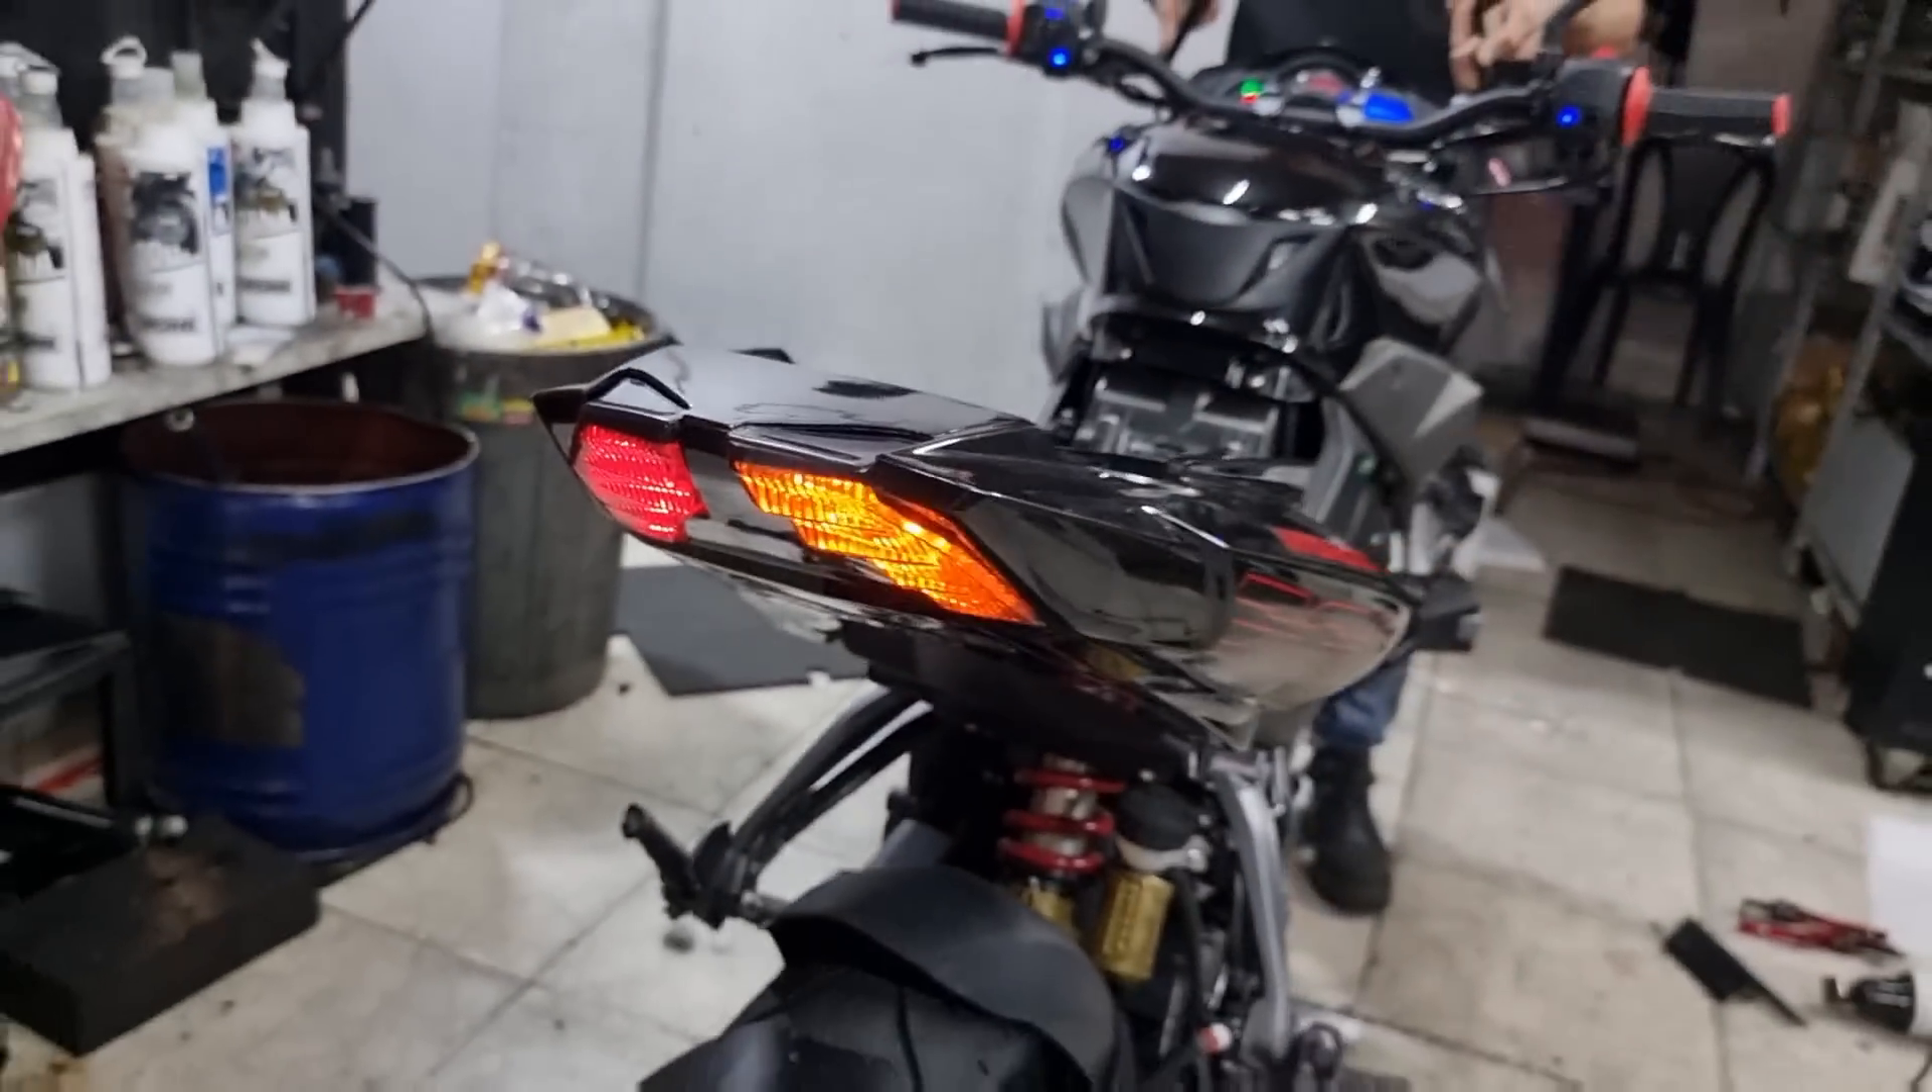Ya tenemos el stop integrado instalado.